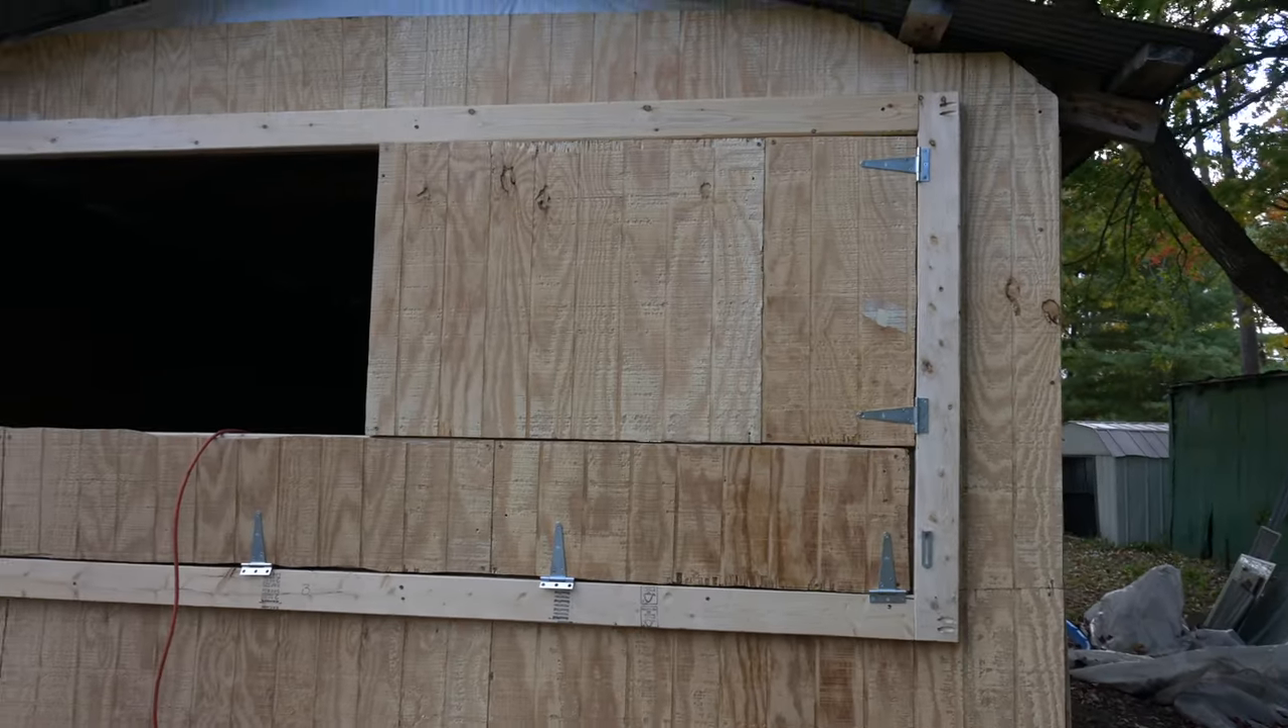And I have a little bit of the hardware attached.